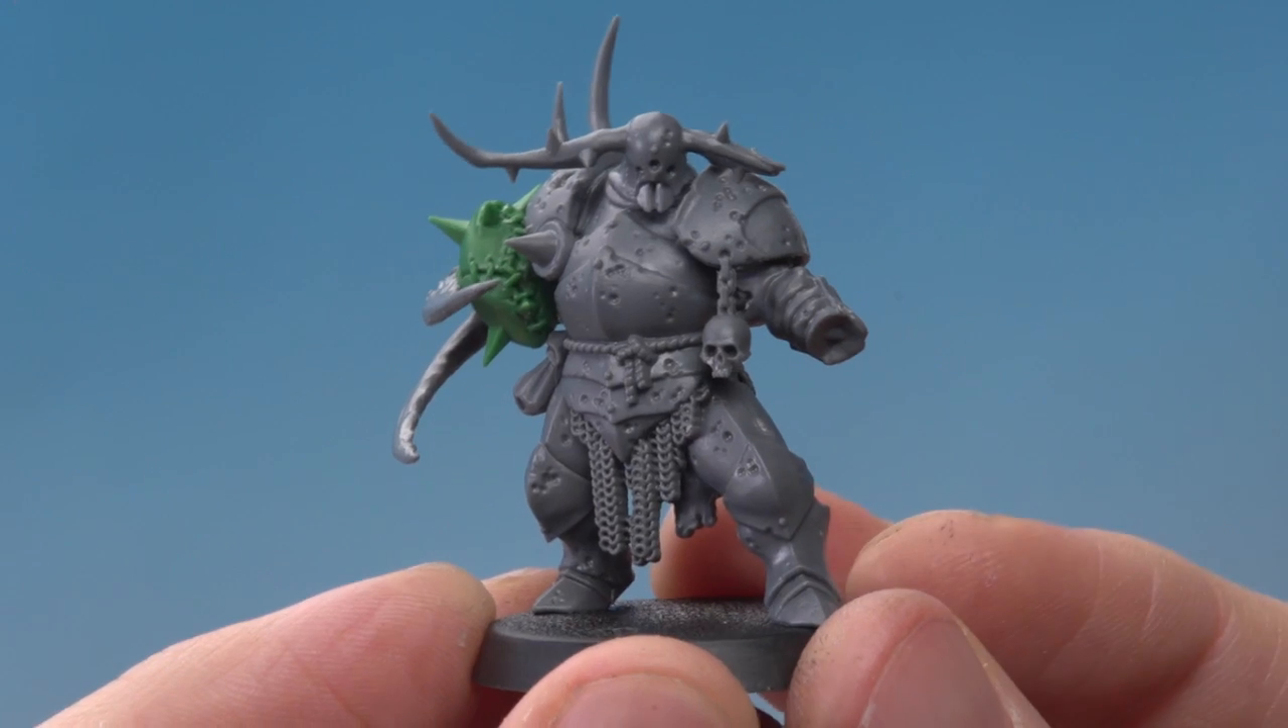I've carried on building the miniature and now there's only one part left to attach and that's the left hand.